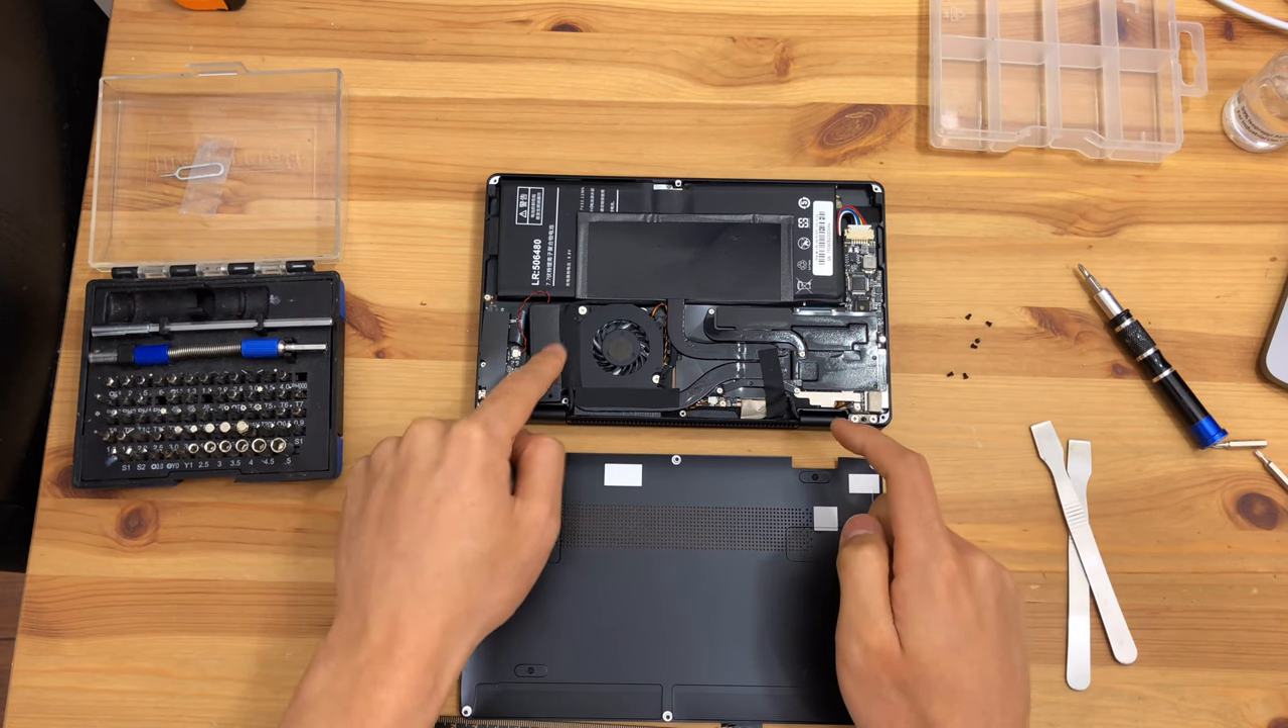The bottom panel lifts off with no other tools required and we have access to the internal layout of the OneMix 3S Yoga.